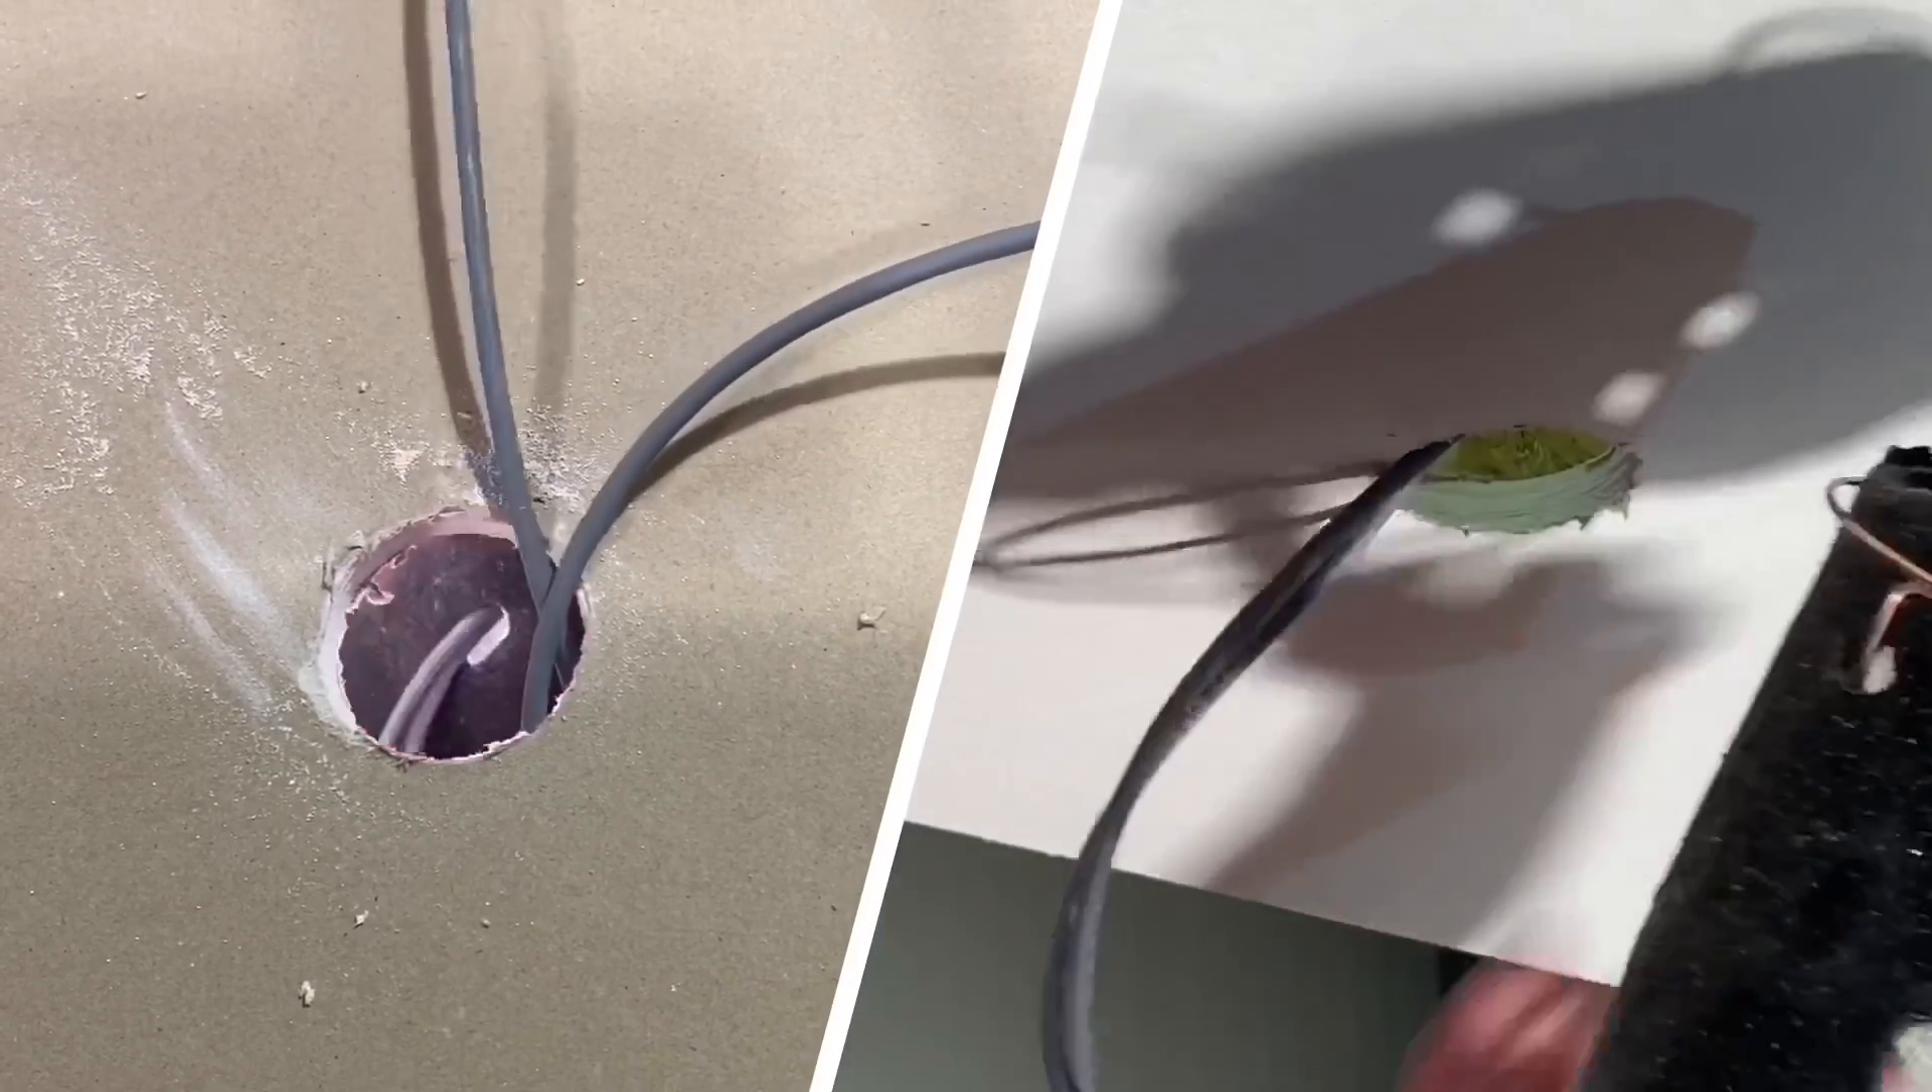I had my cables pass through one of the holes.